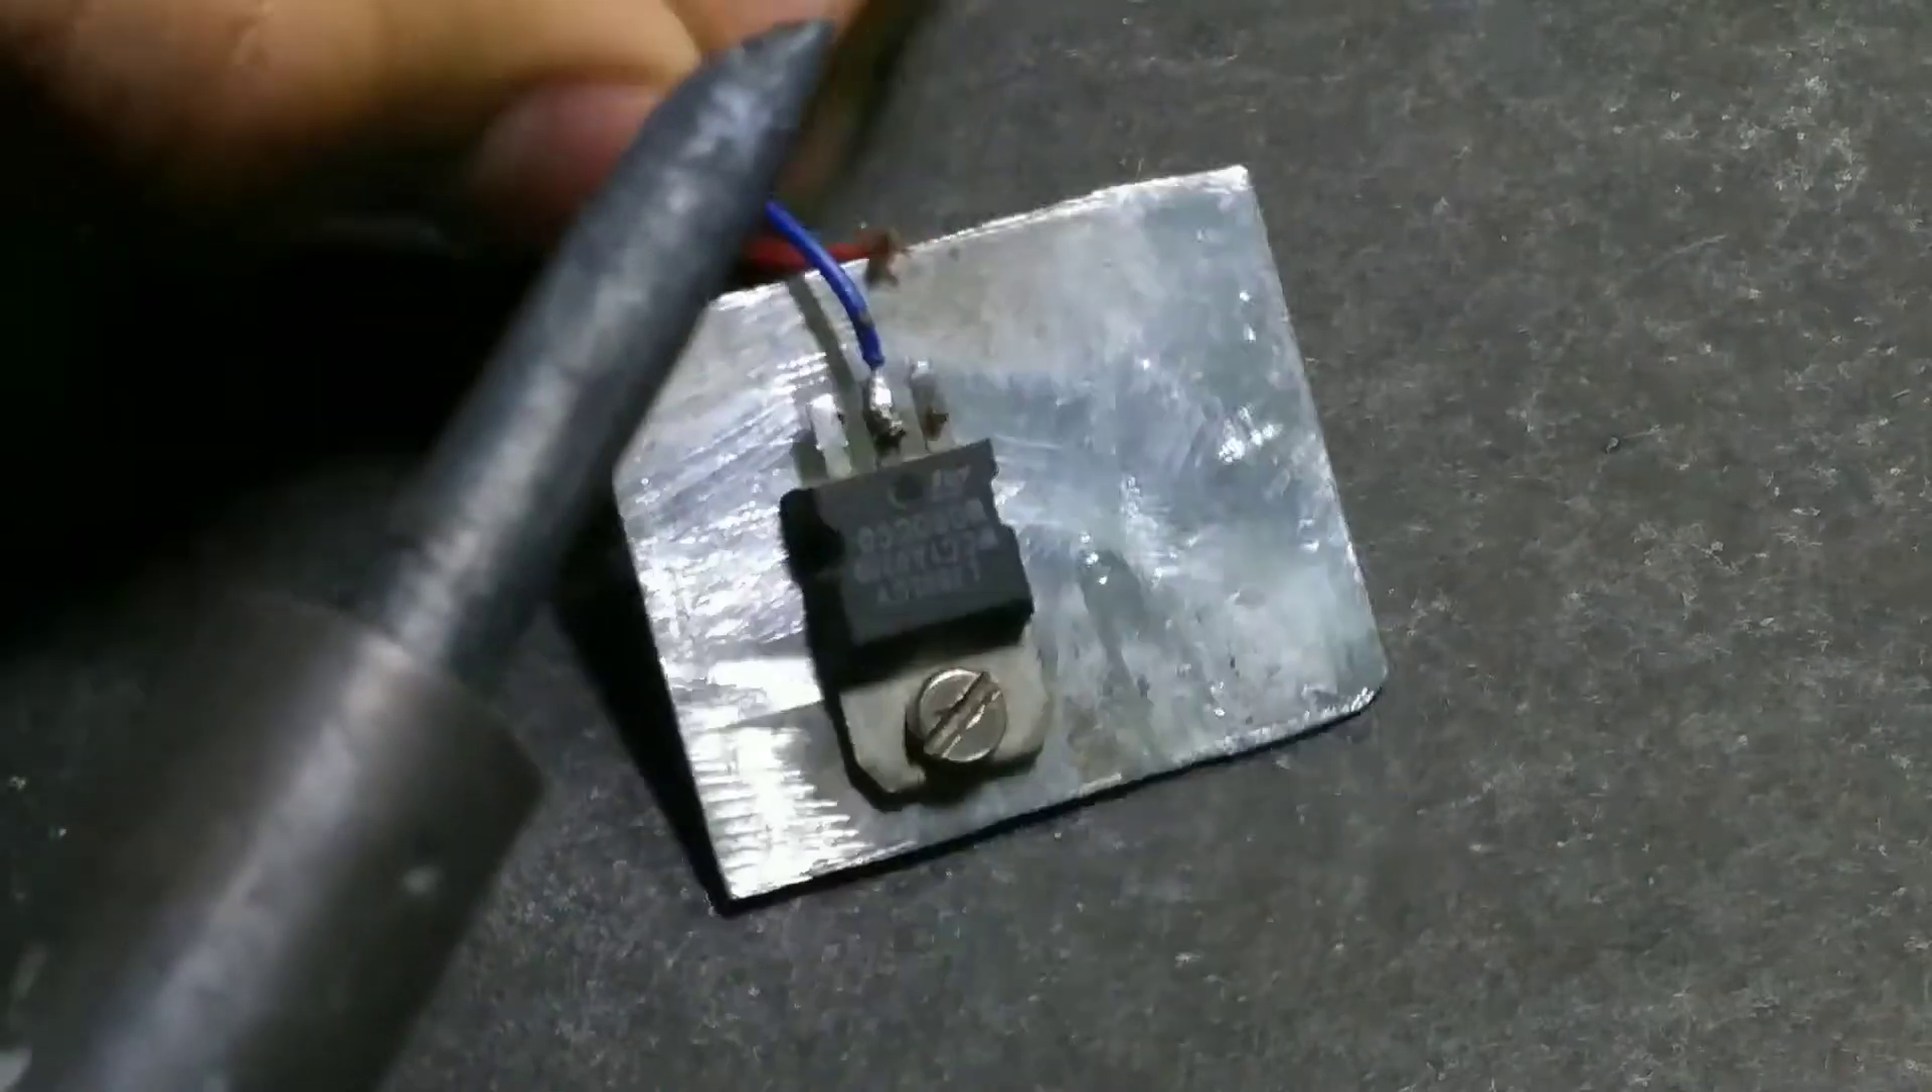तो मैंने इसे center terminal पे blue वाली wire को solder कर दिया।